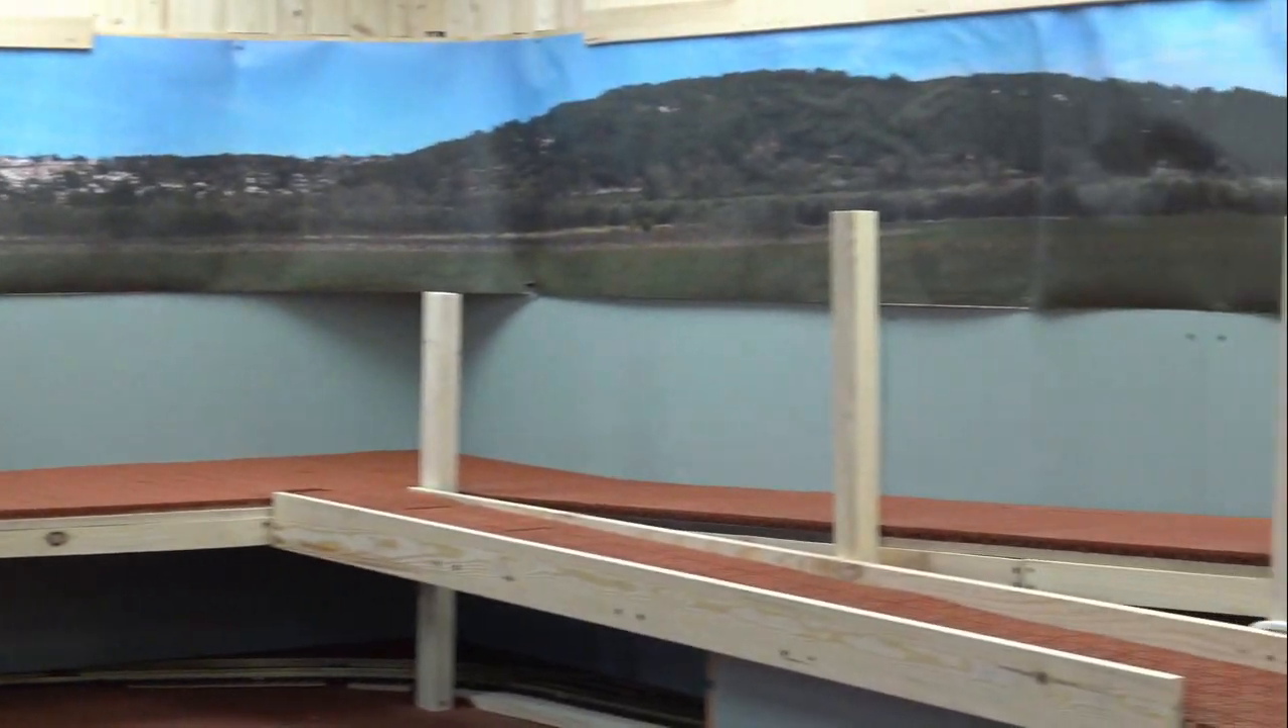On voit qu'il restera encore un niveau à monter au niveau des poteaux.